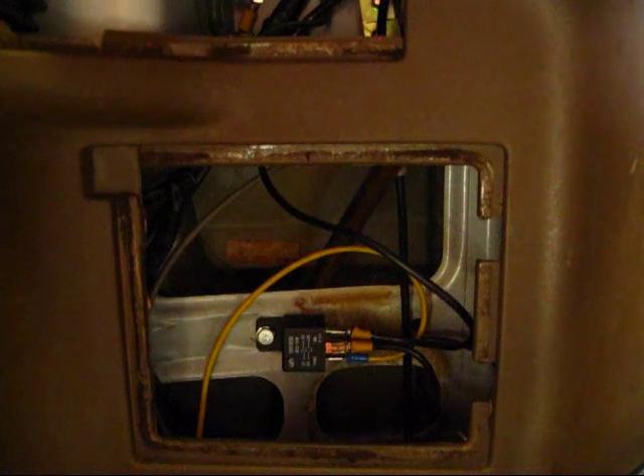As you can see here, I've got the relay installed and mounted in the car and it's spliced into the feed wire to the fuel pumps.